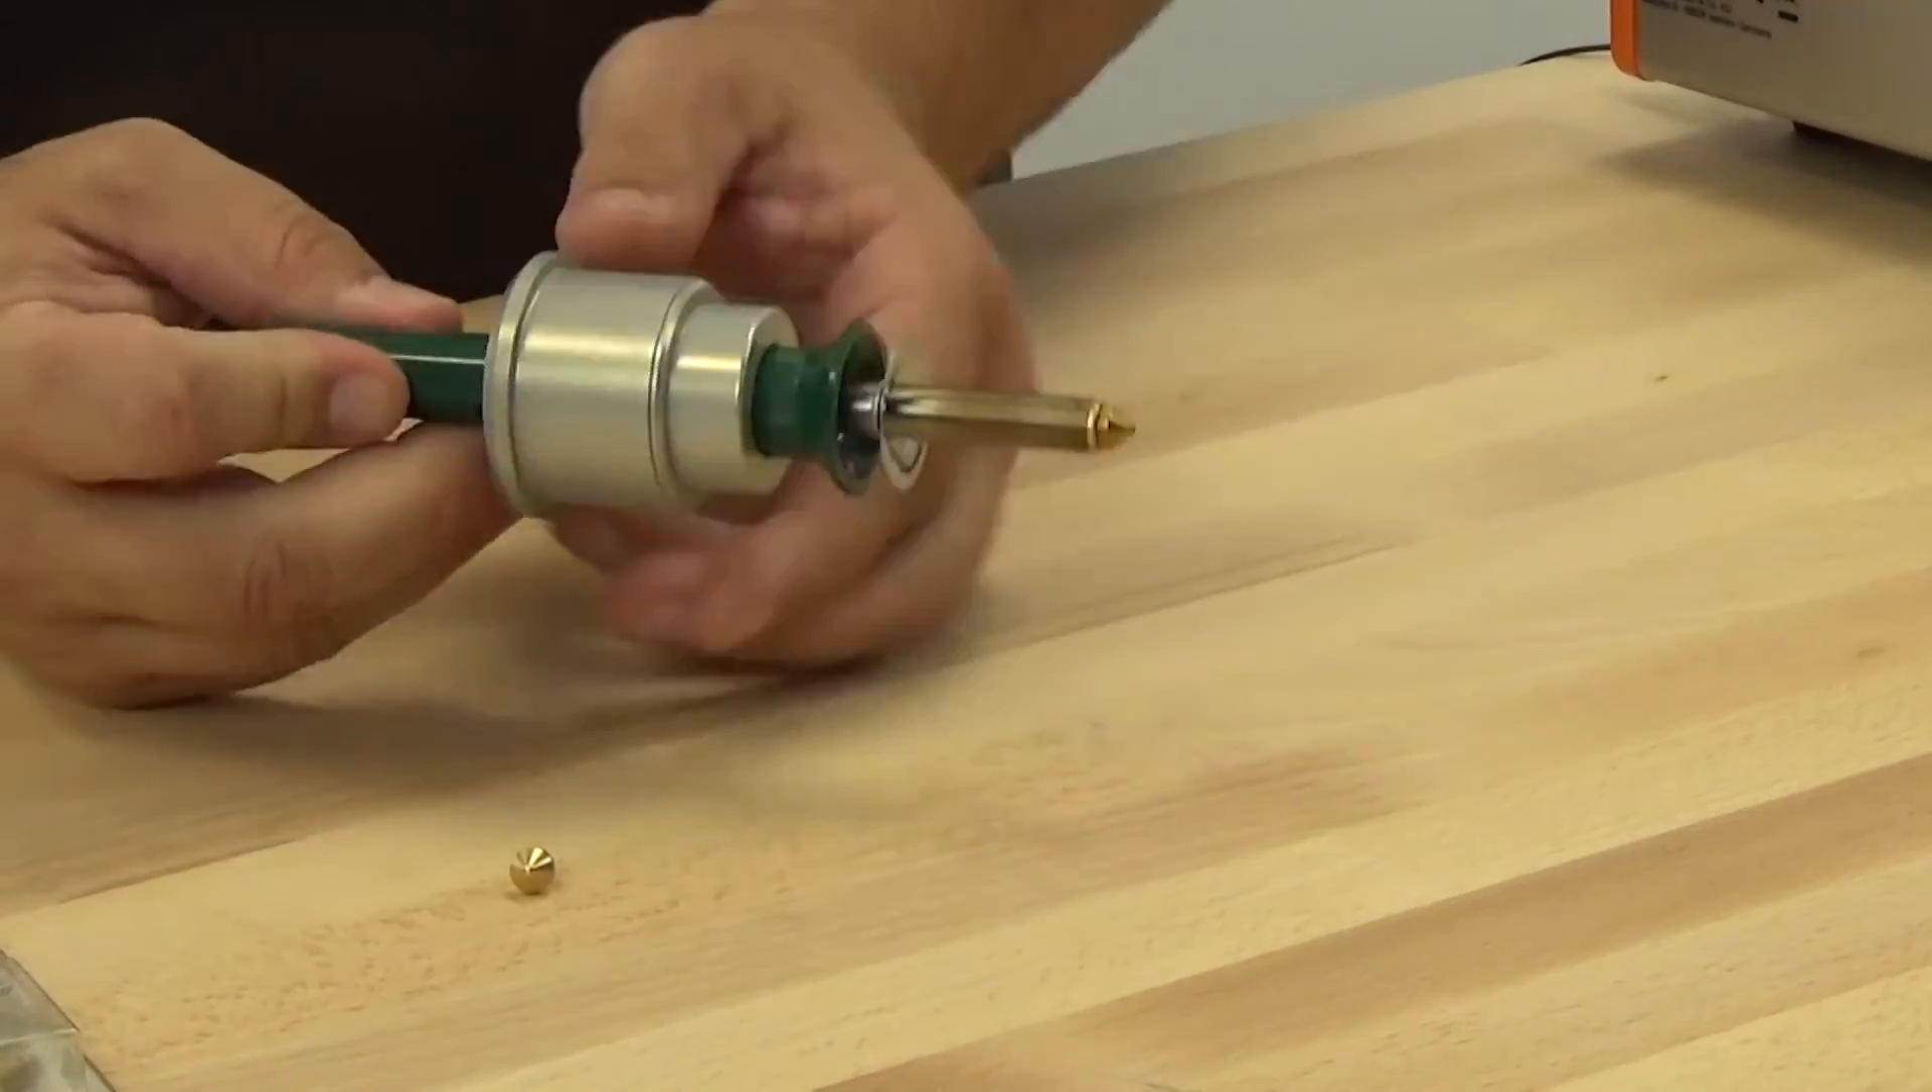Now you've got the wood burning pen mounted properly inside the holder. And you can see that it's spring loaded.